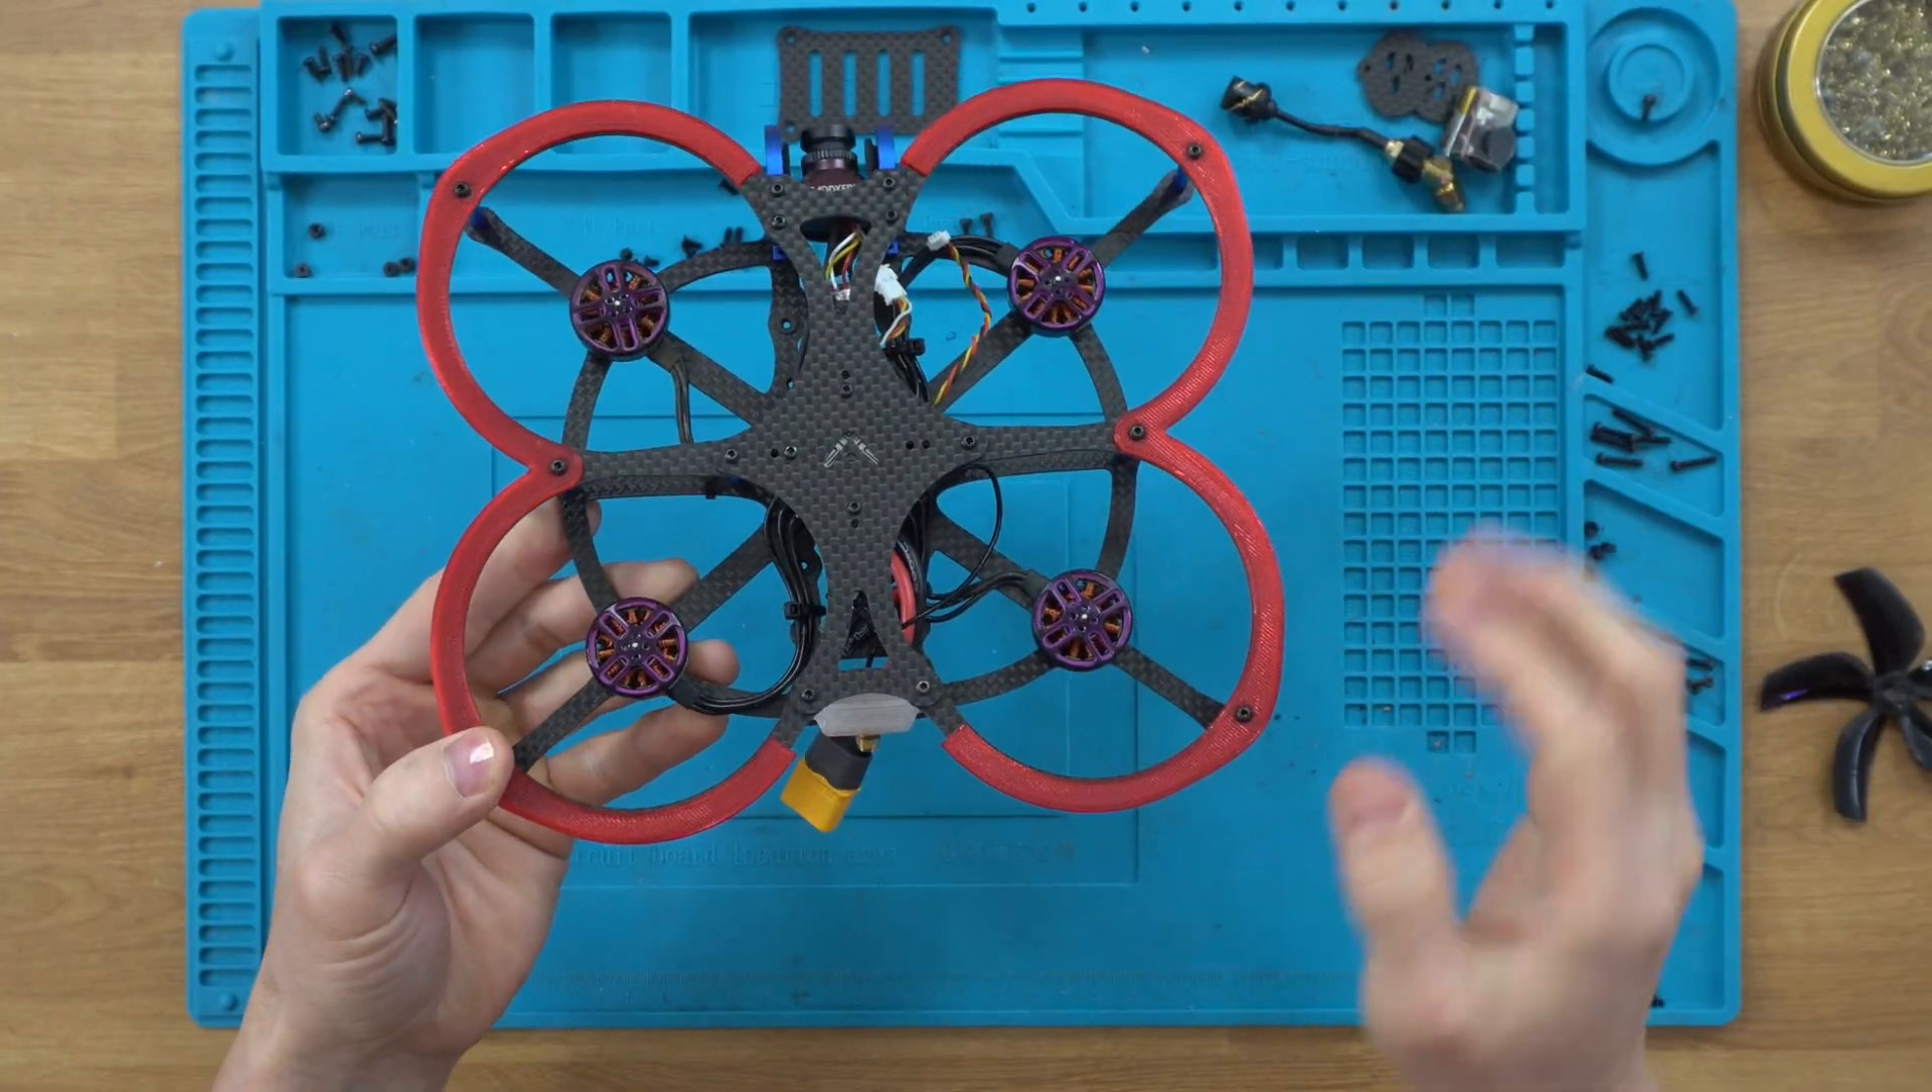All right so now we got the prop guards on and the bumpers here.